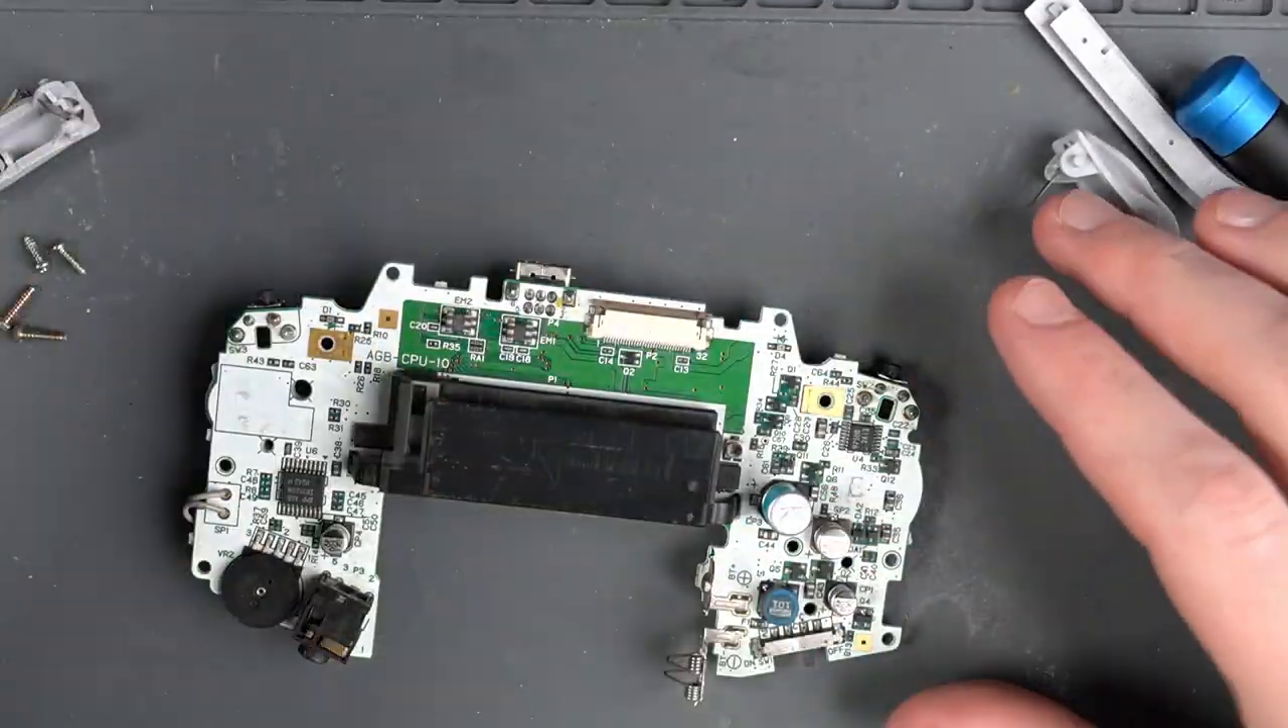All right we took the board out of the case.